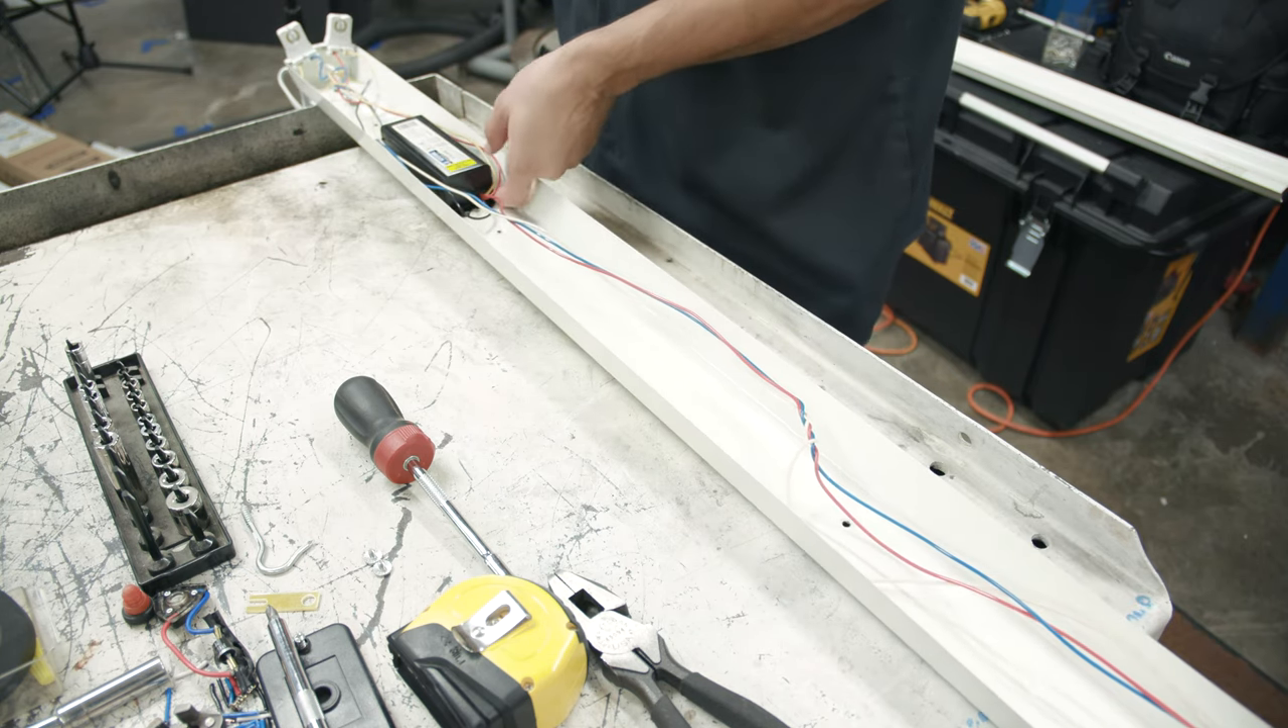And then with the cover out of the way, you can see the ballast right here.